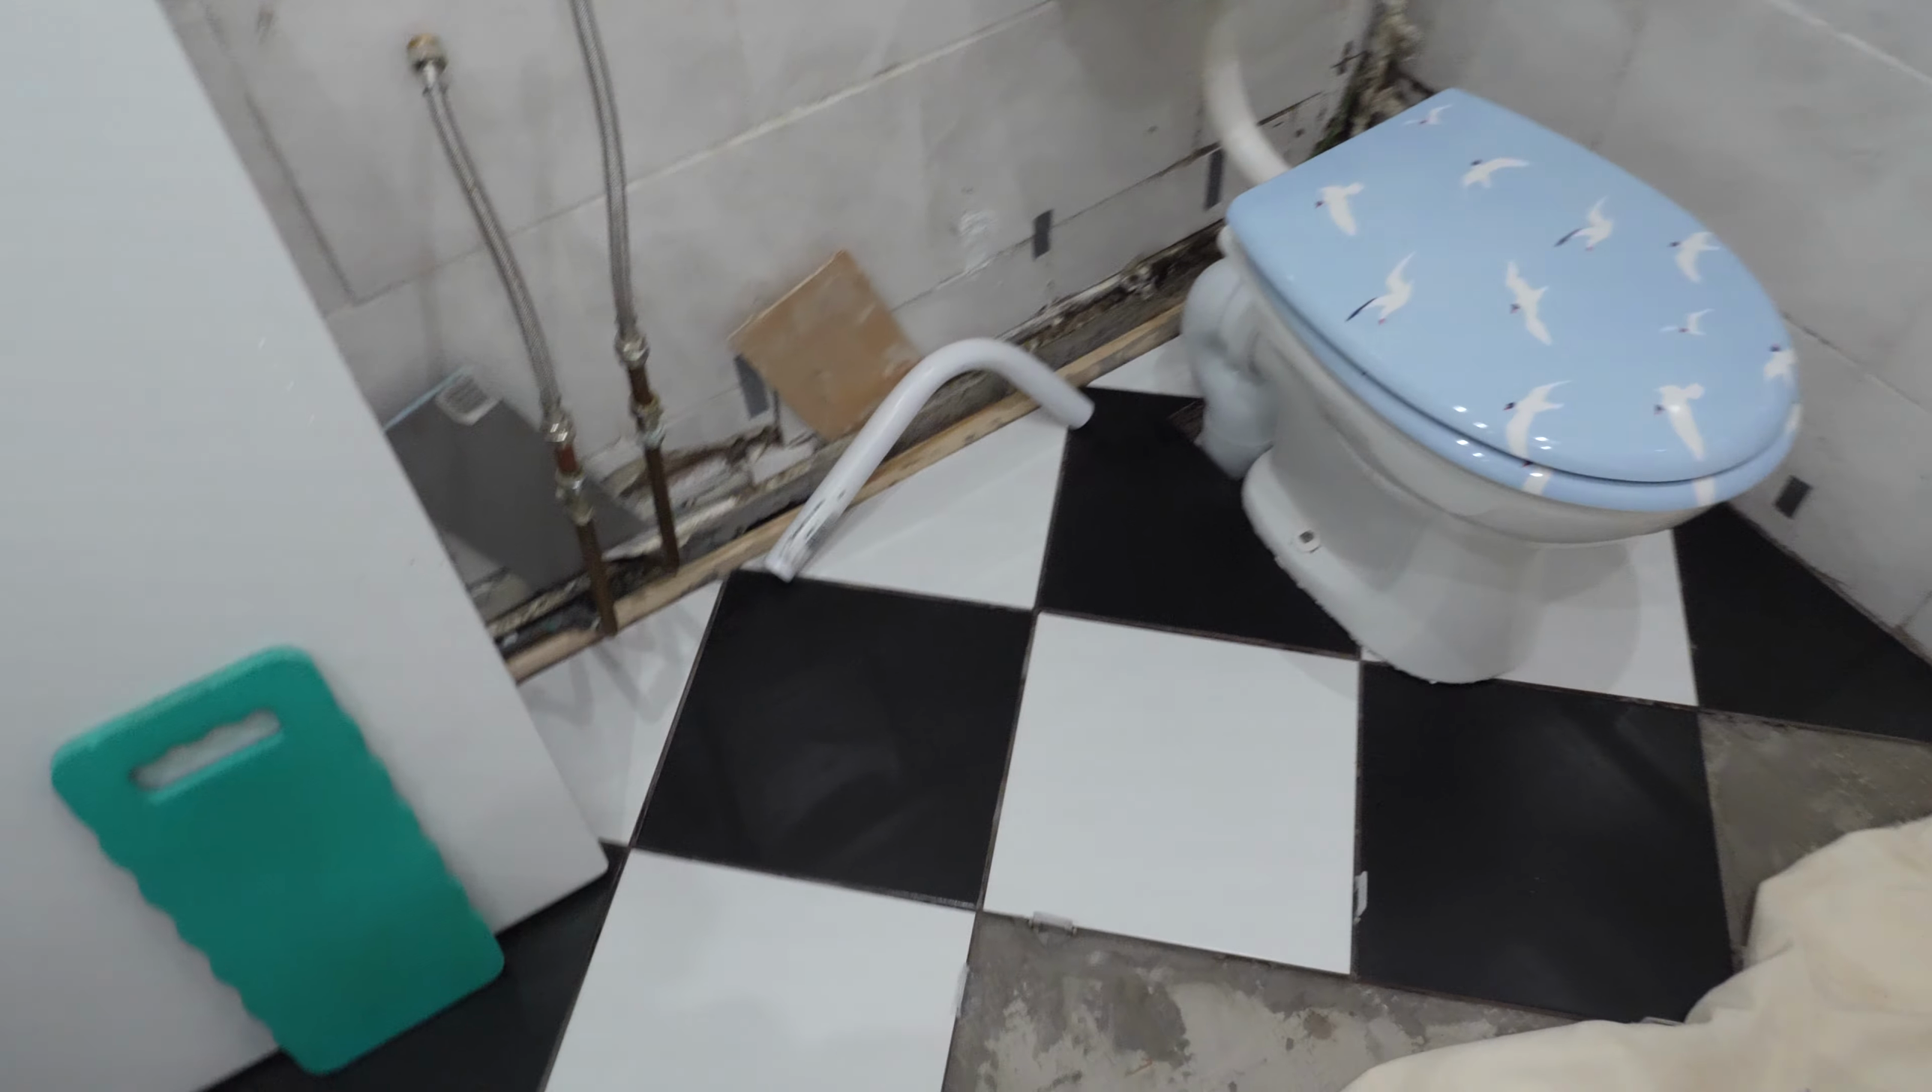We've got a few tiles down just enough to get the loo back in.